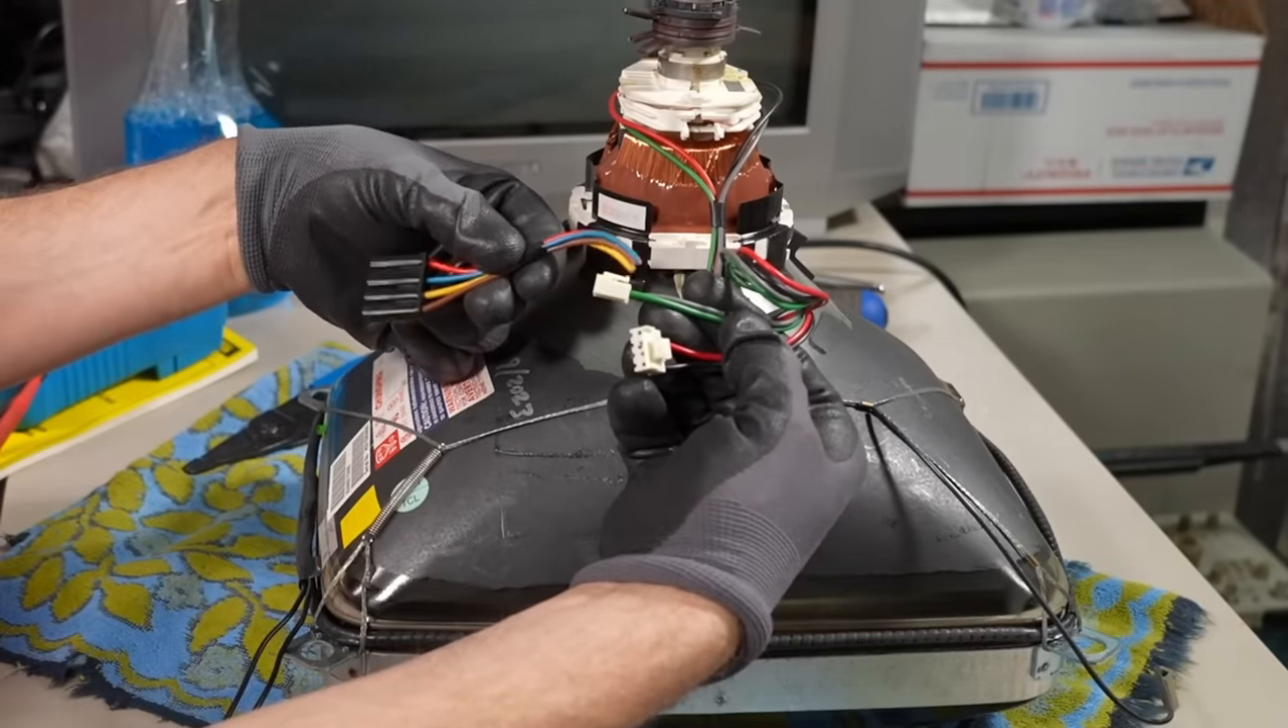And all it's left to do is connect up this connector for the deflection yoke.